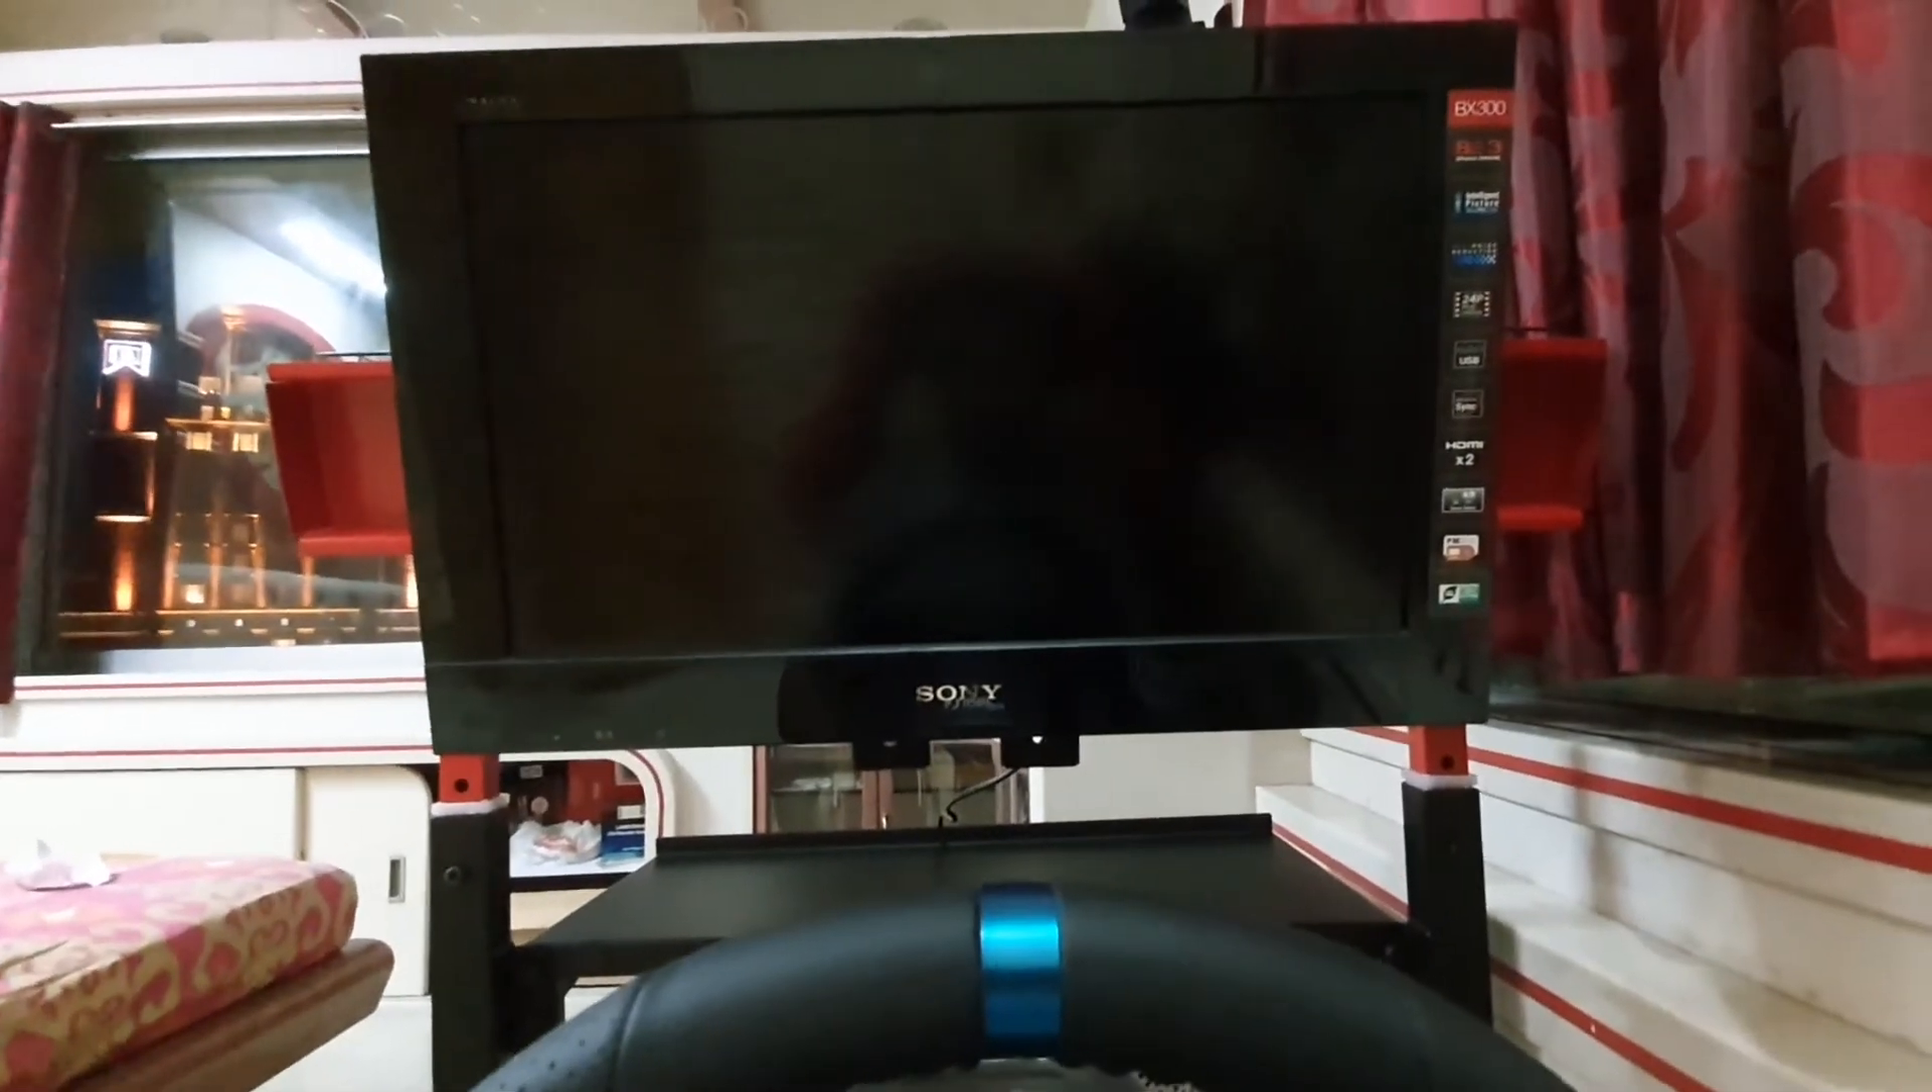So the top of the wheel is supposed to be in line with the the base of the bezel that you see there mine isn't but once obviously I move it closer to me it will align to some extent.